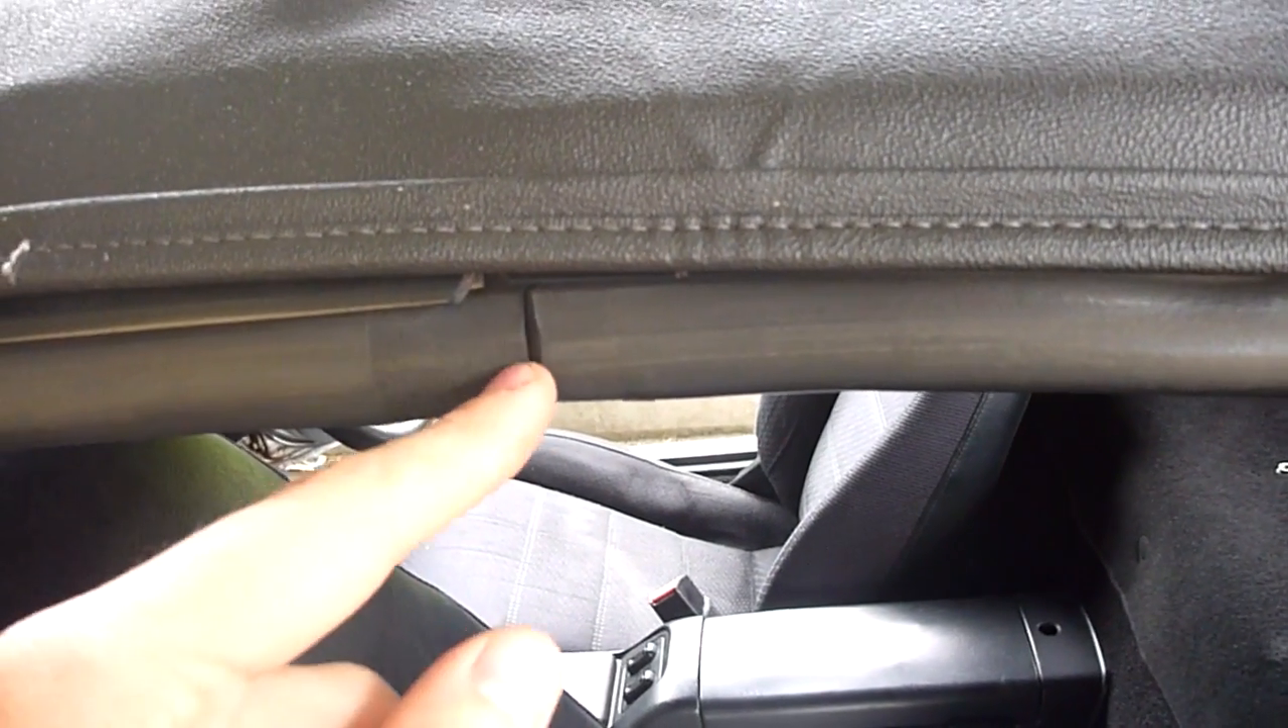As you can see, even this, which is a brand new soft top, there's still a gap there where water can get in.